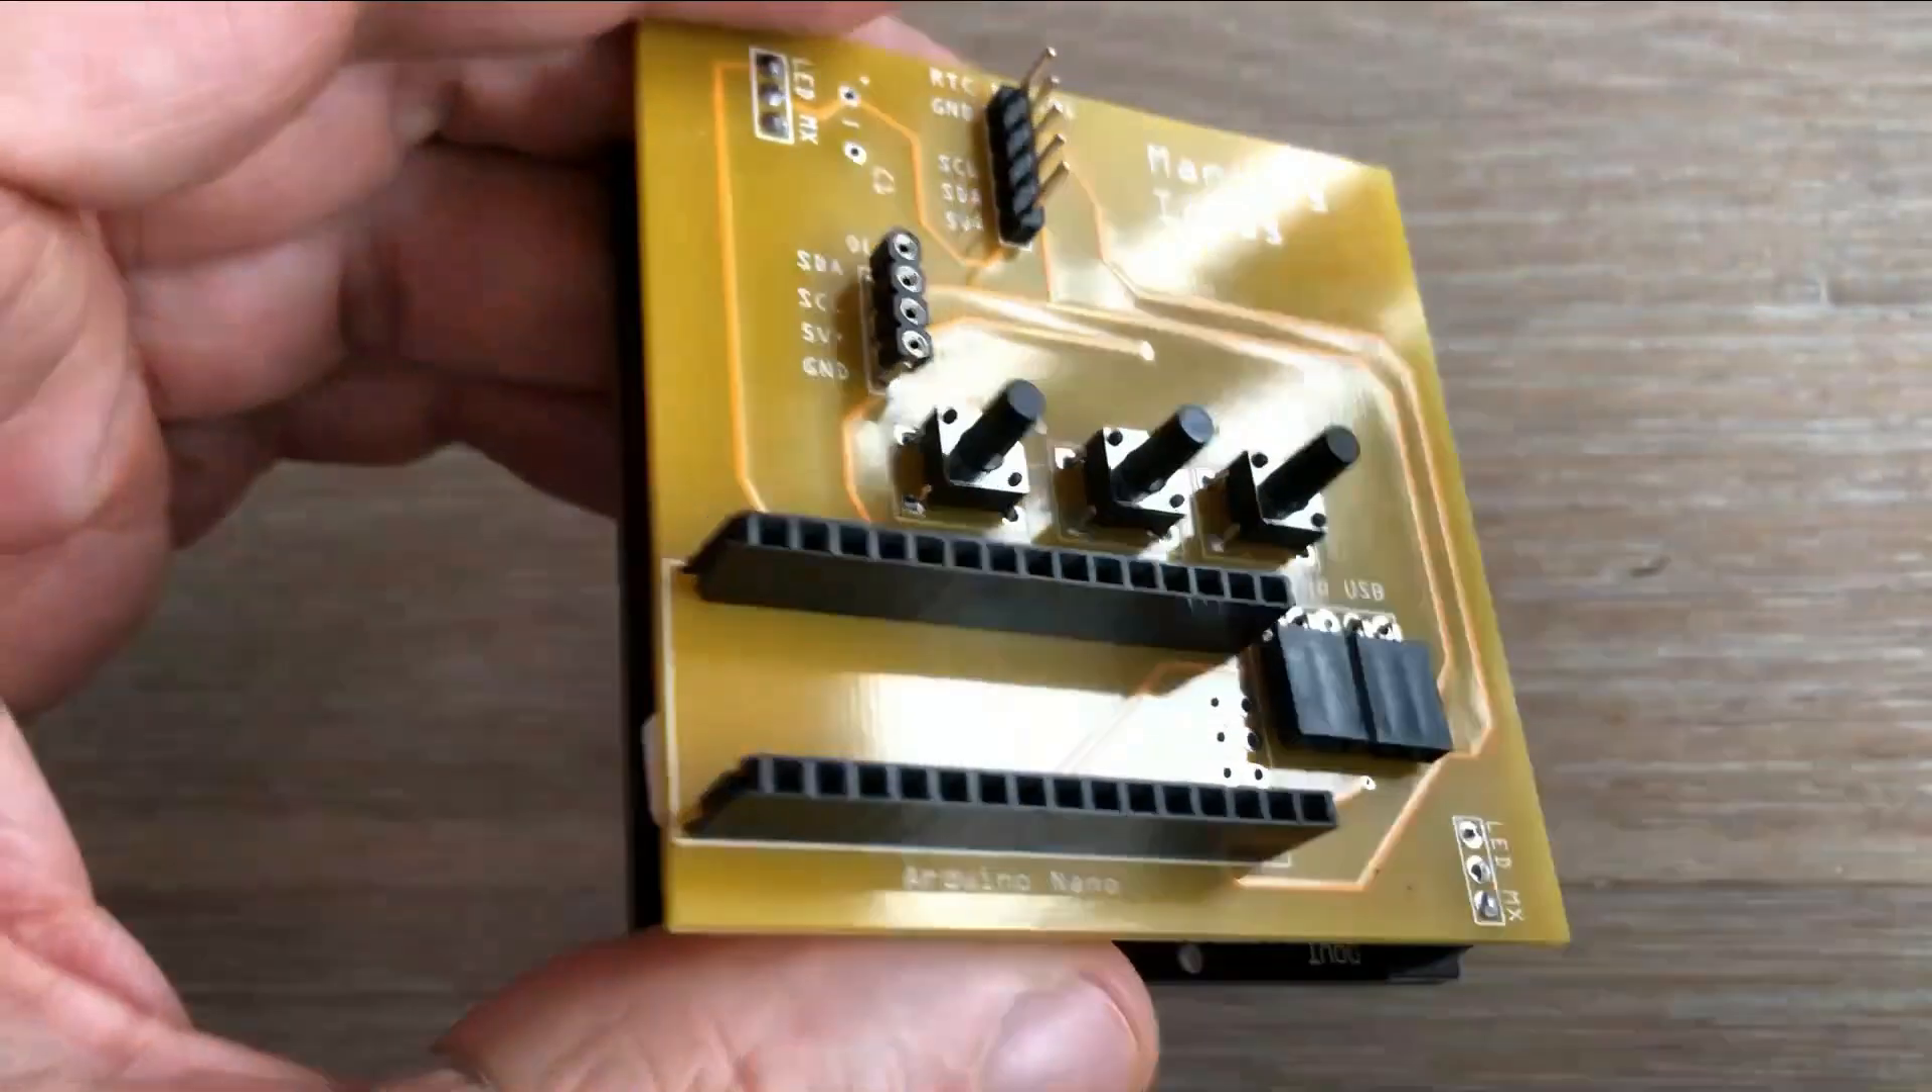Now that all the header pins are in place, we can plug in the rest of the components.